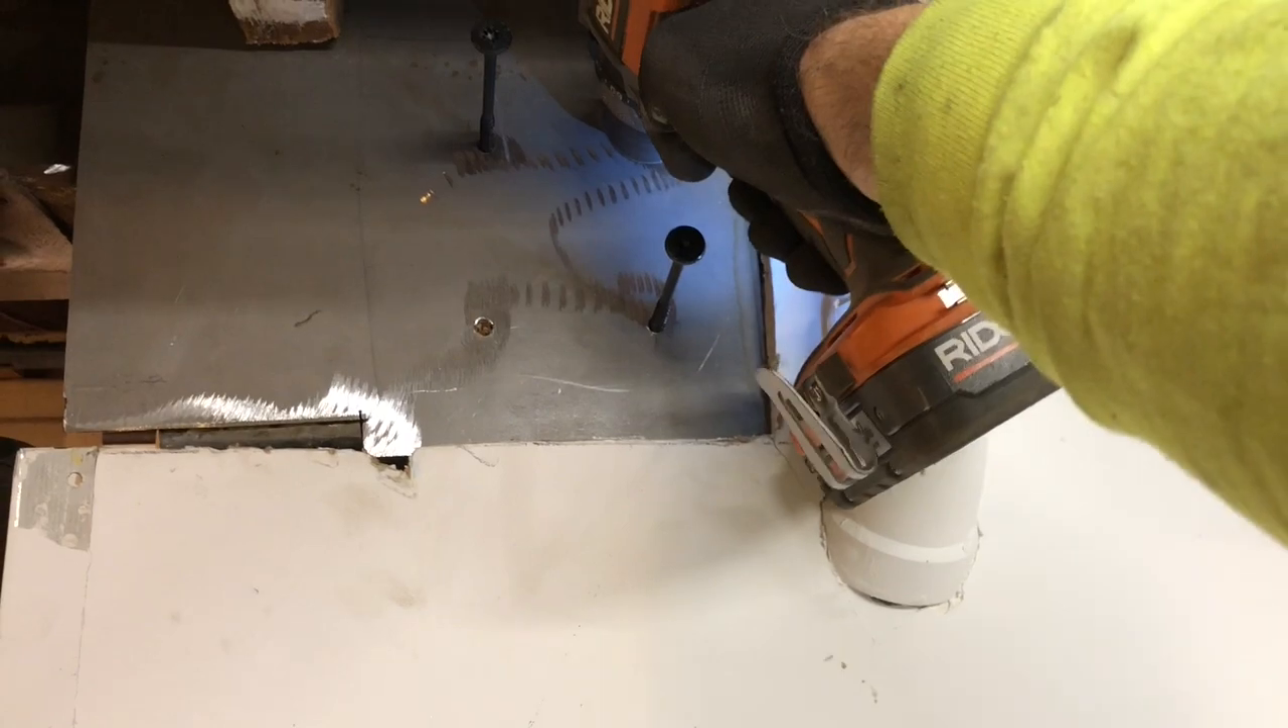All right, so we just stuck two of the timber locks in just to hold the plate and then we're pre -drilling.